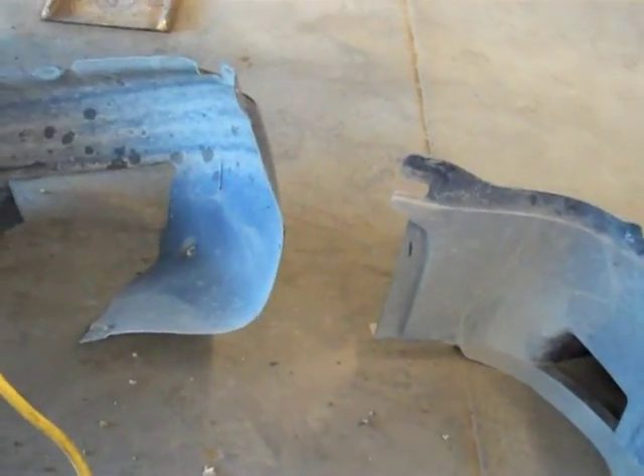So, I took out the shrouds. That's the inner wheel well shrouds.